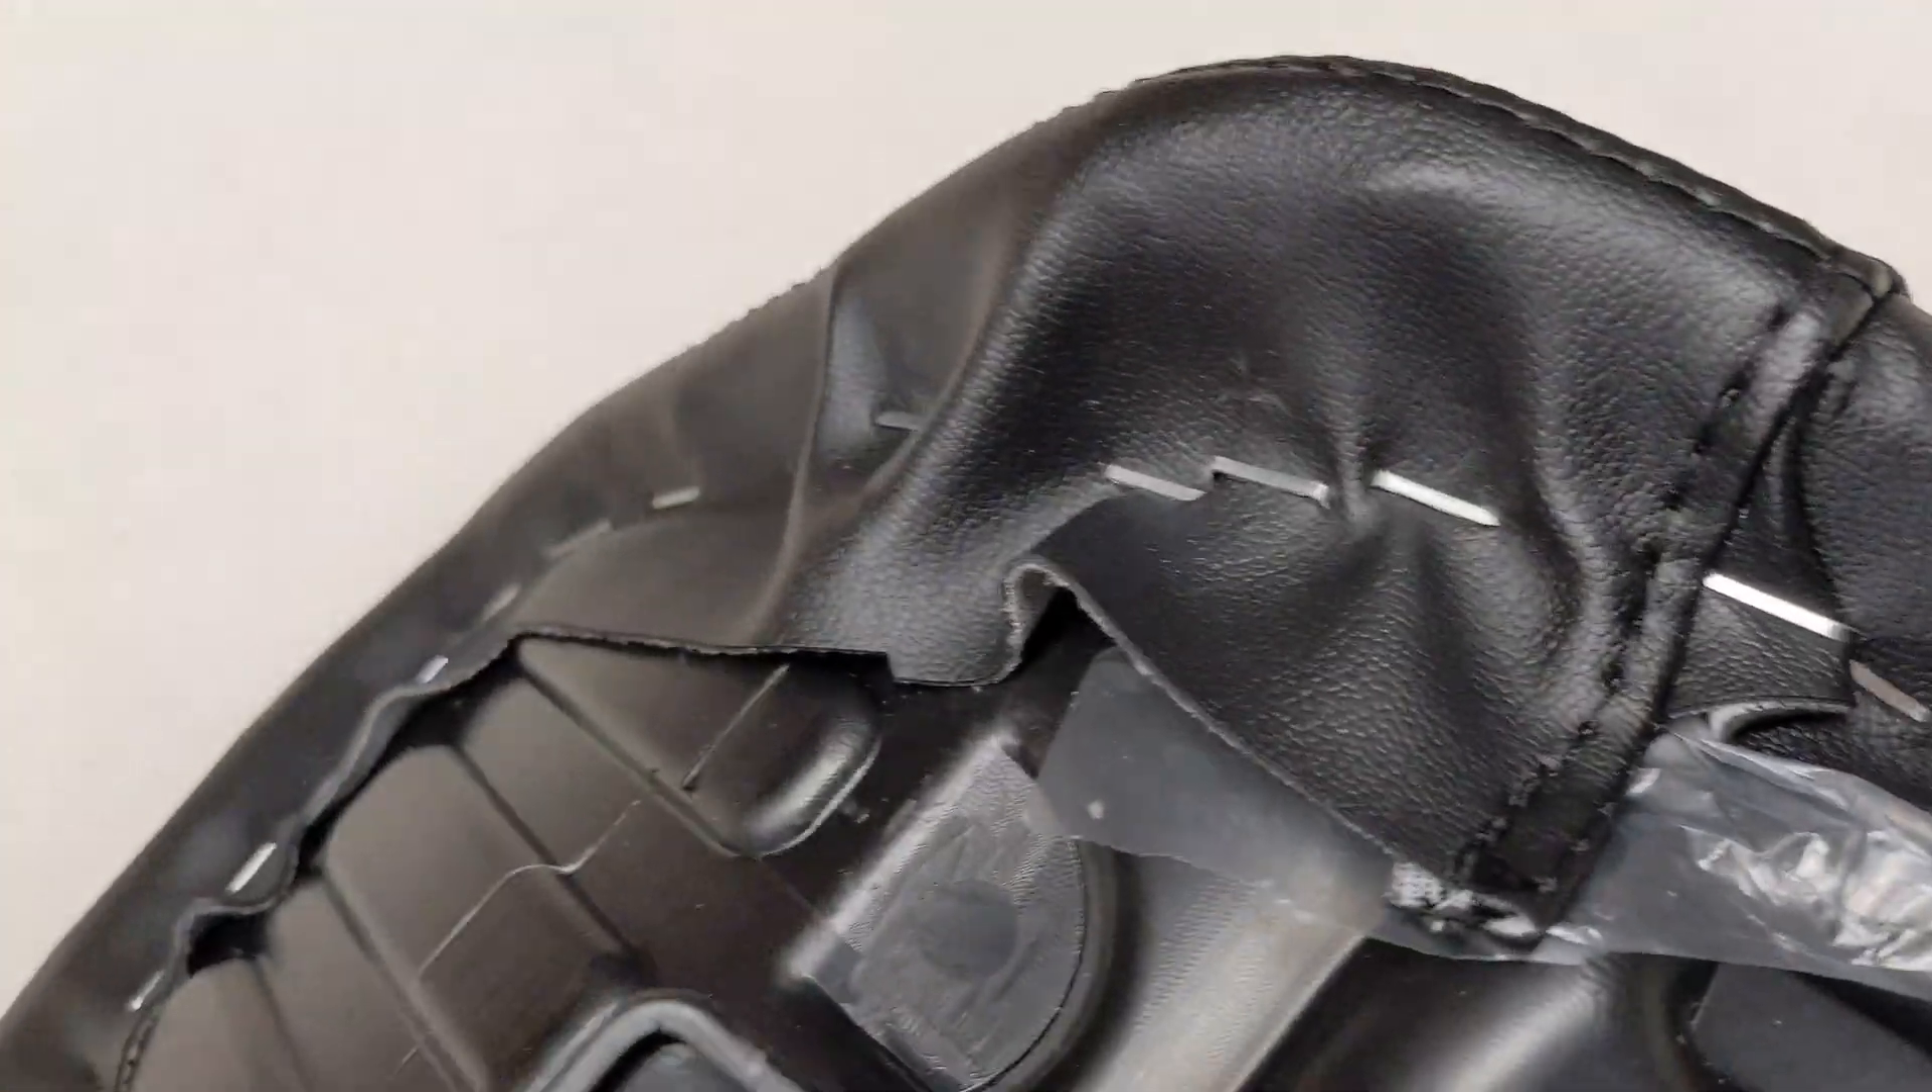When I took the seat off, it was almost continuously stapled, so I've tried to duplicate that.